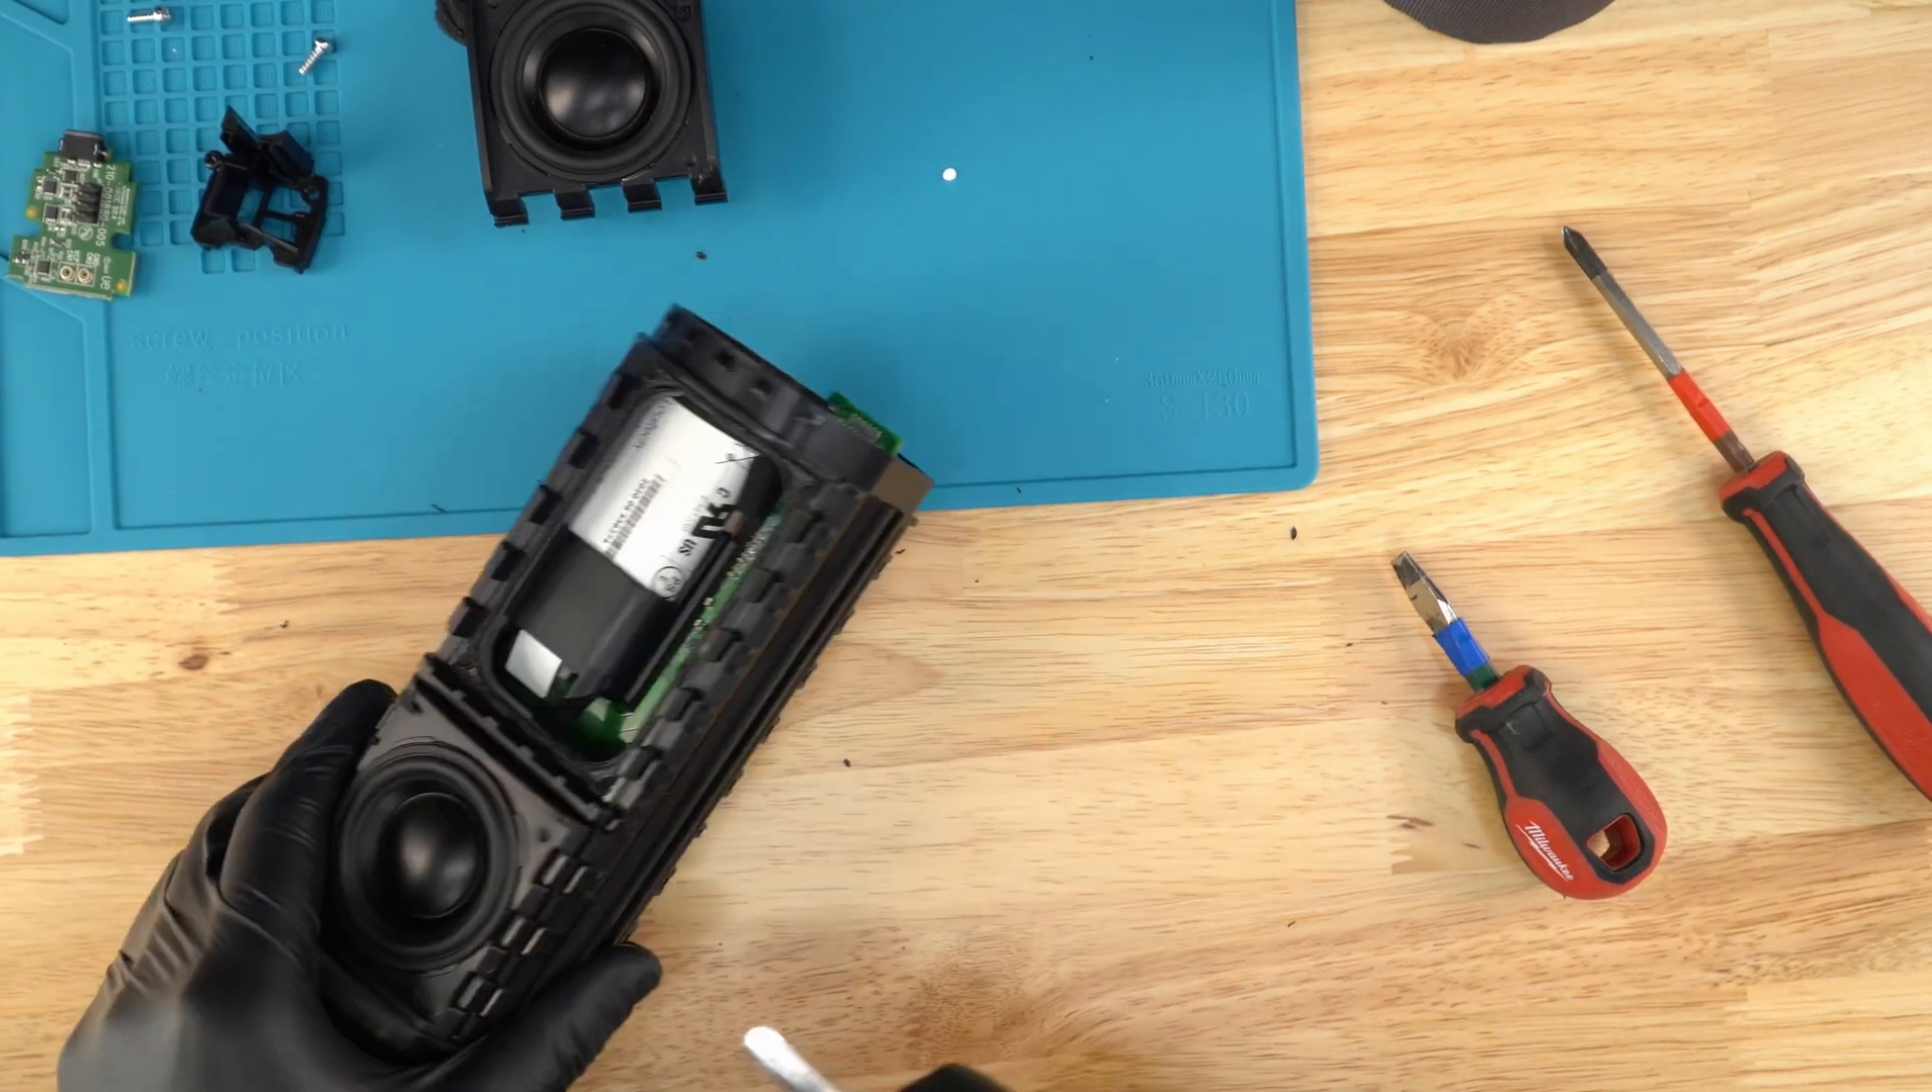Then we have it. One speaker's out. Move on to the next.